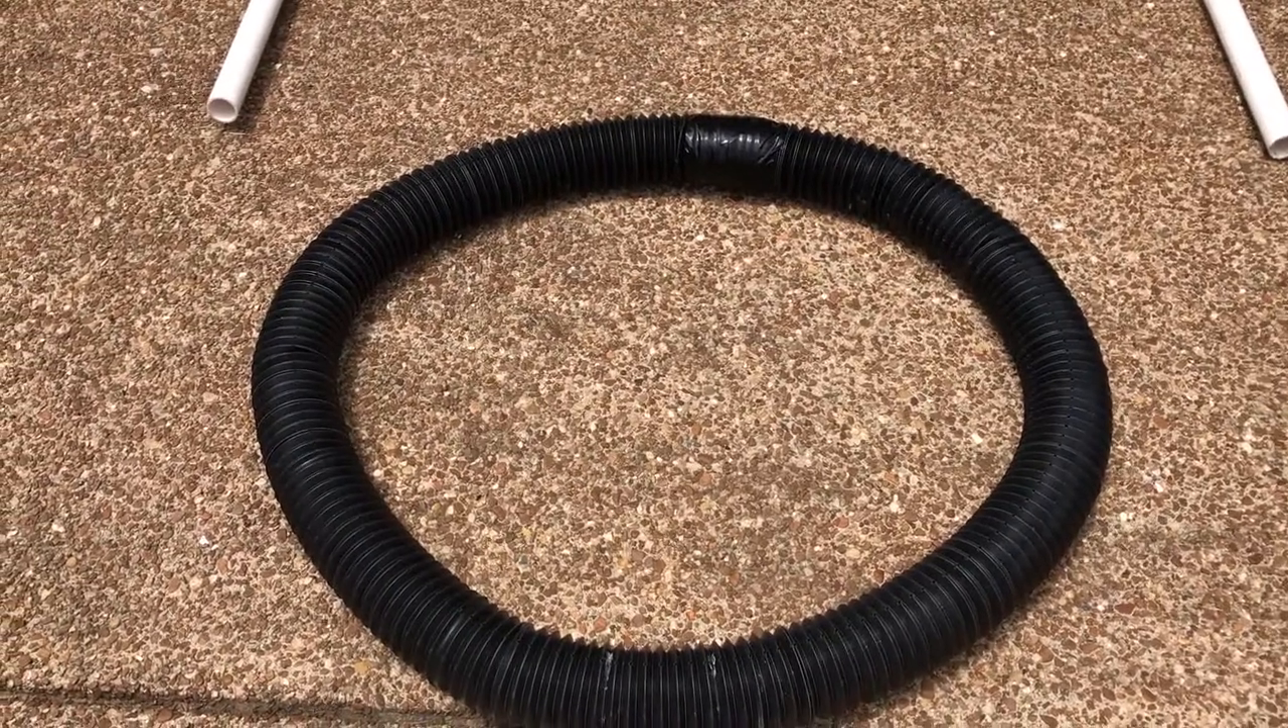After taping the end, now I have my hoop.